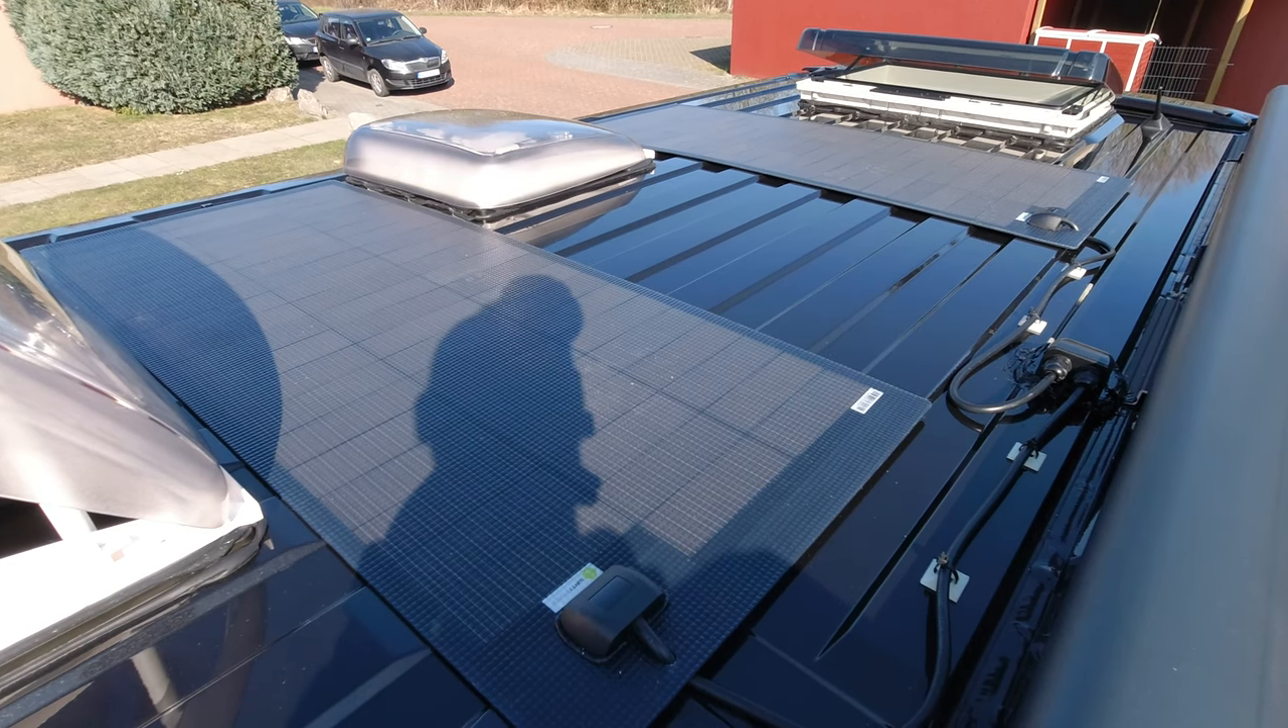Das heißt, hier ist die Solaranlage jetzt drauf.